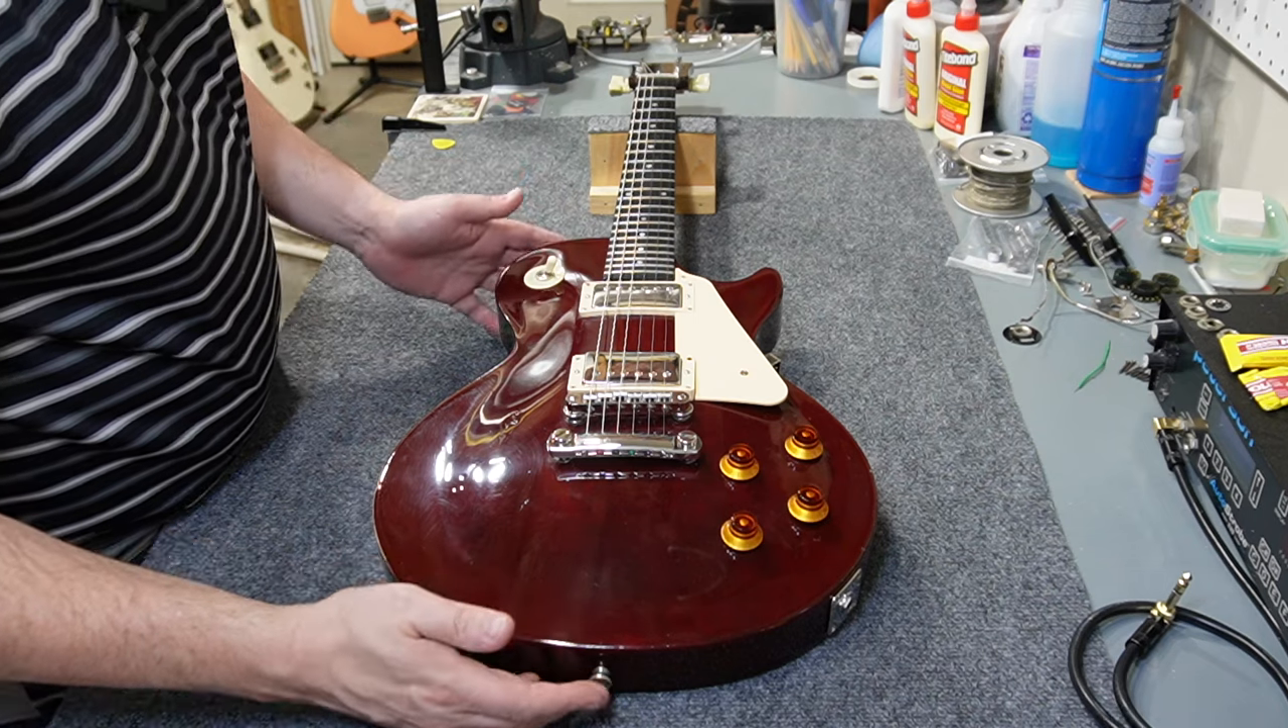I've got the knobs on i've got the pickguard on got the strings in place set the action.